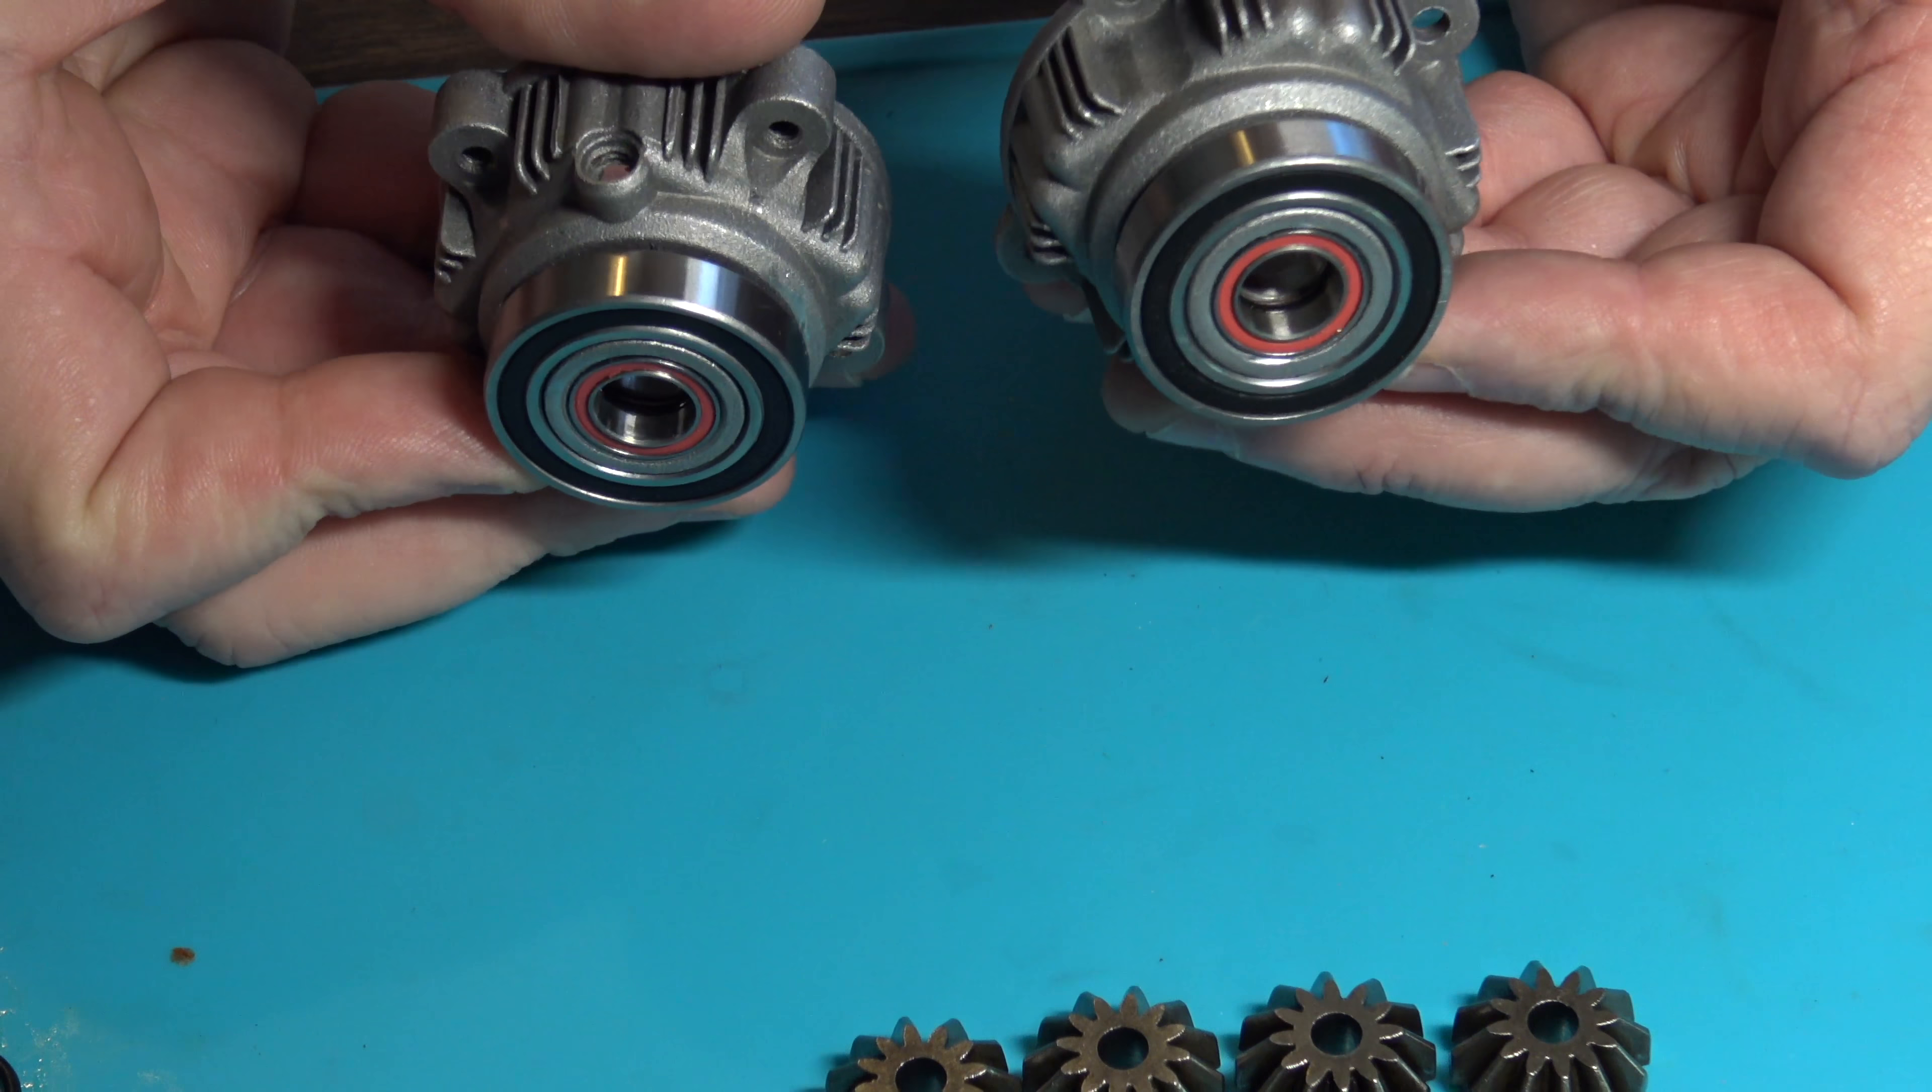All right we got we got our bearings in both halves of the case.